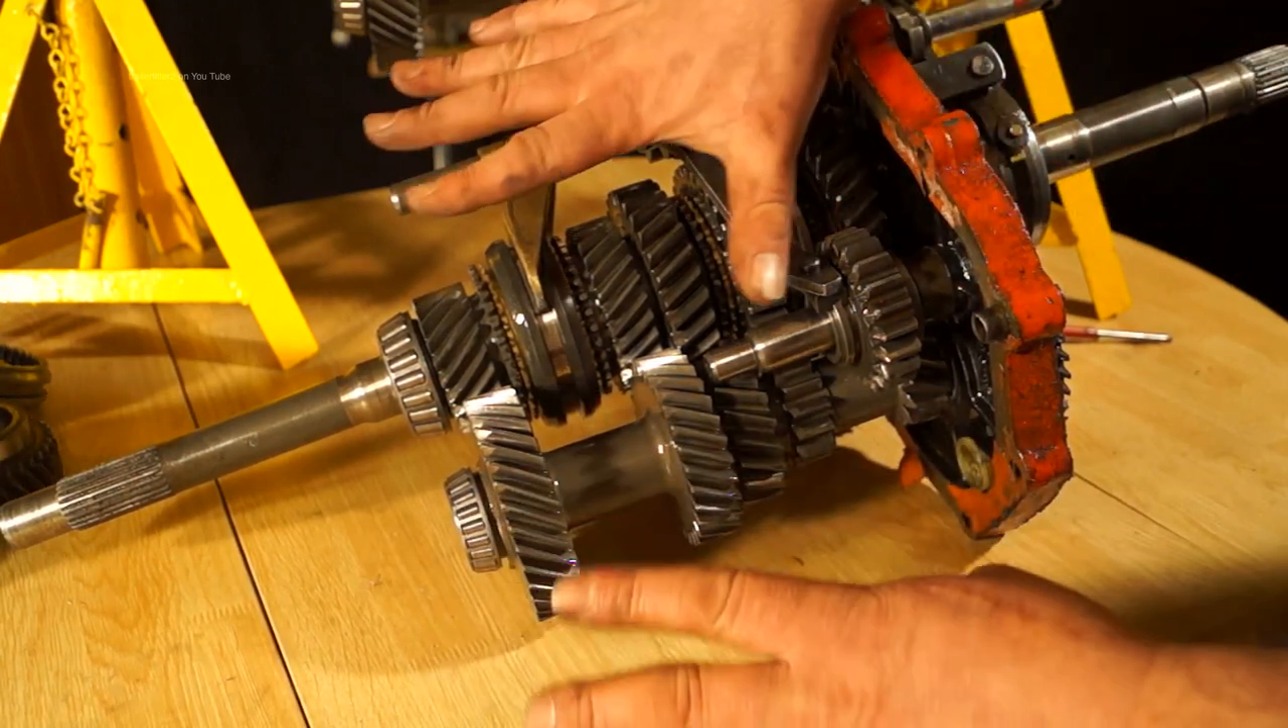What we're left with is the internals with the centre support plate here.